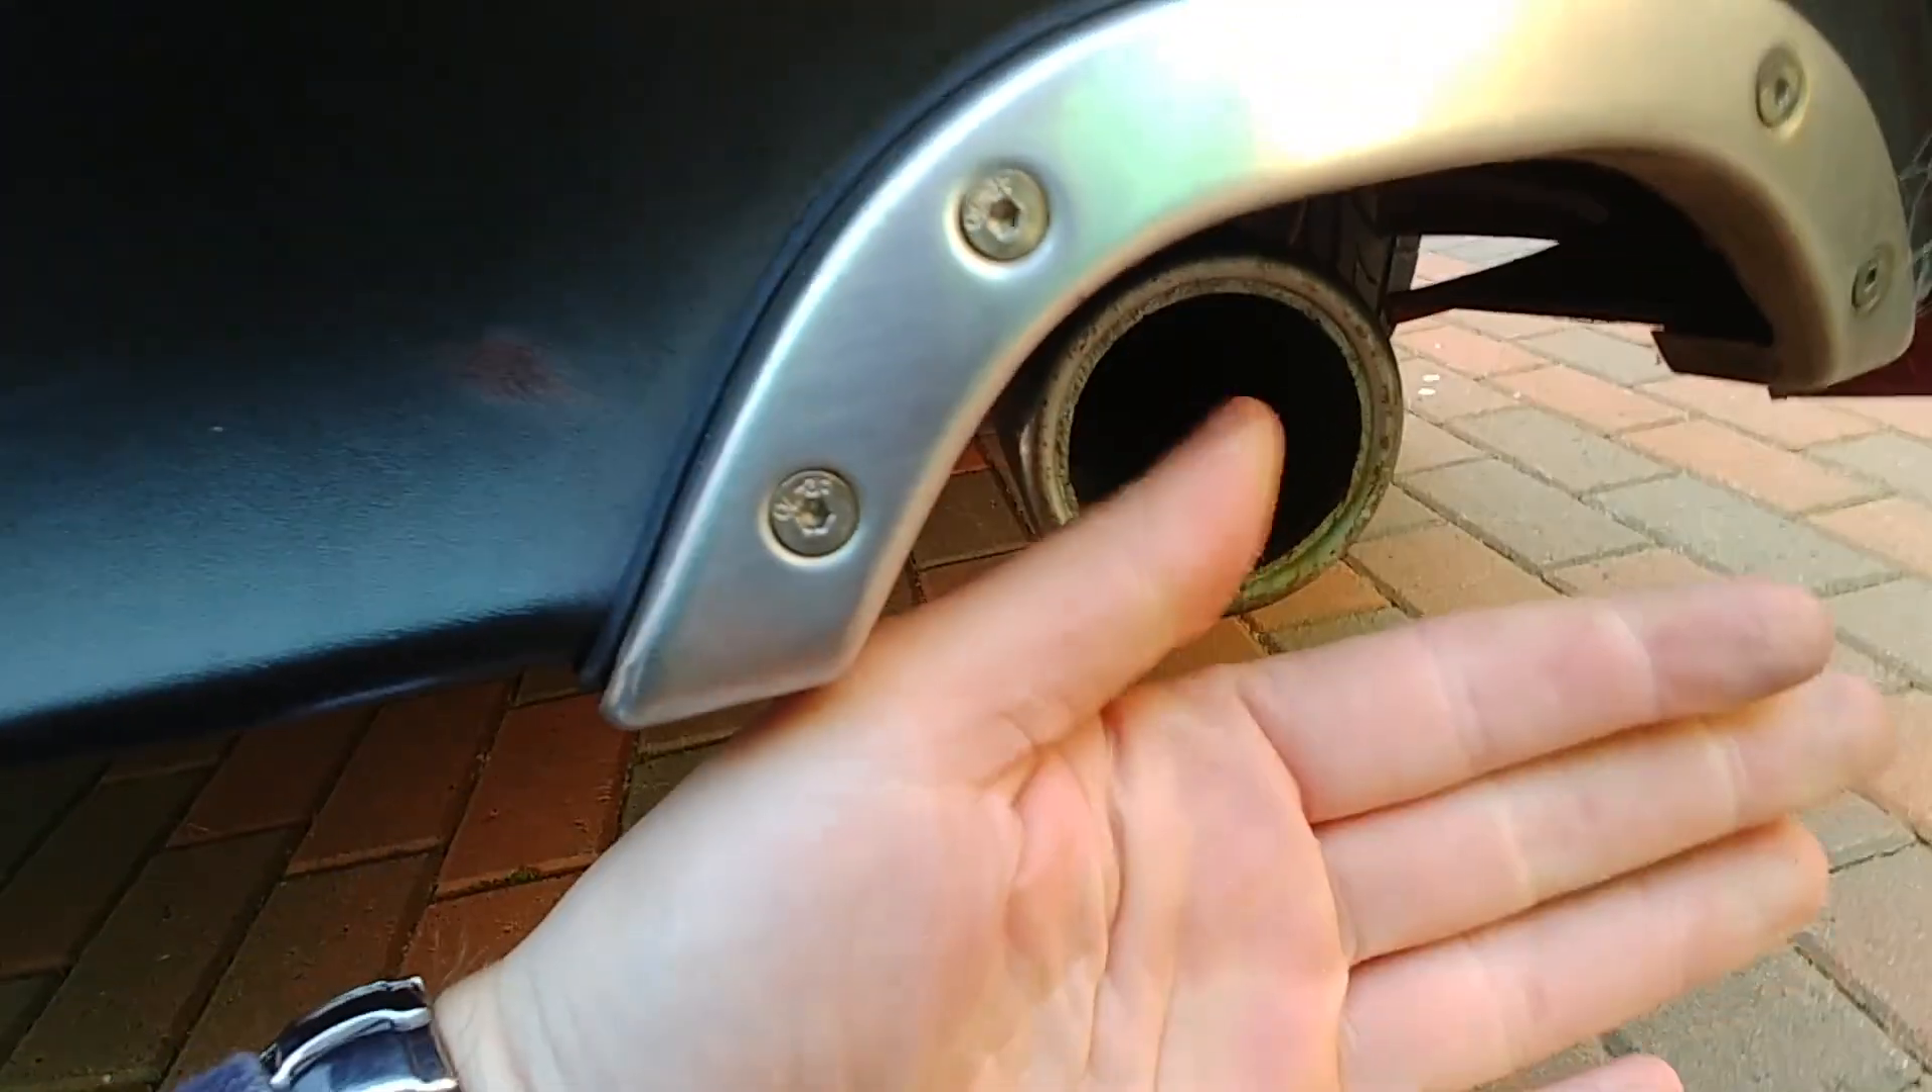As you can see, look, it doesn't even go flush with here. It should be out here and it's right back by a few inches.